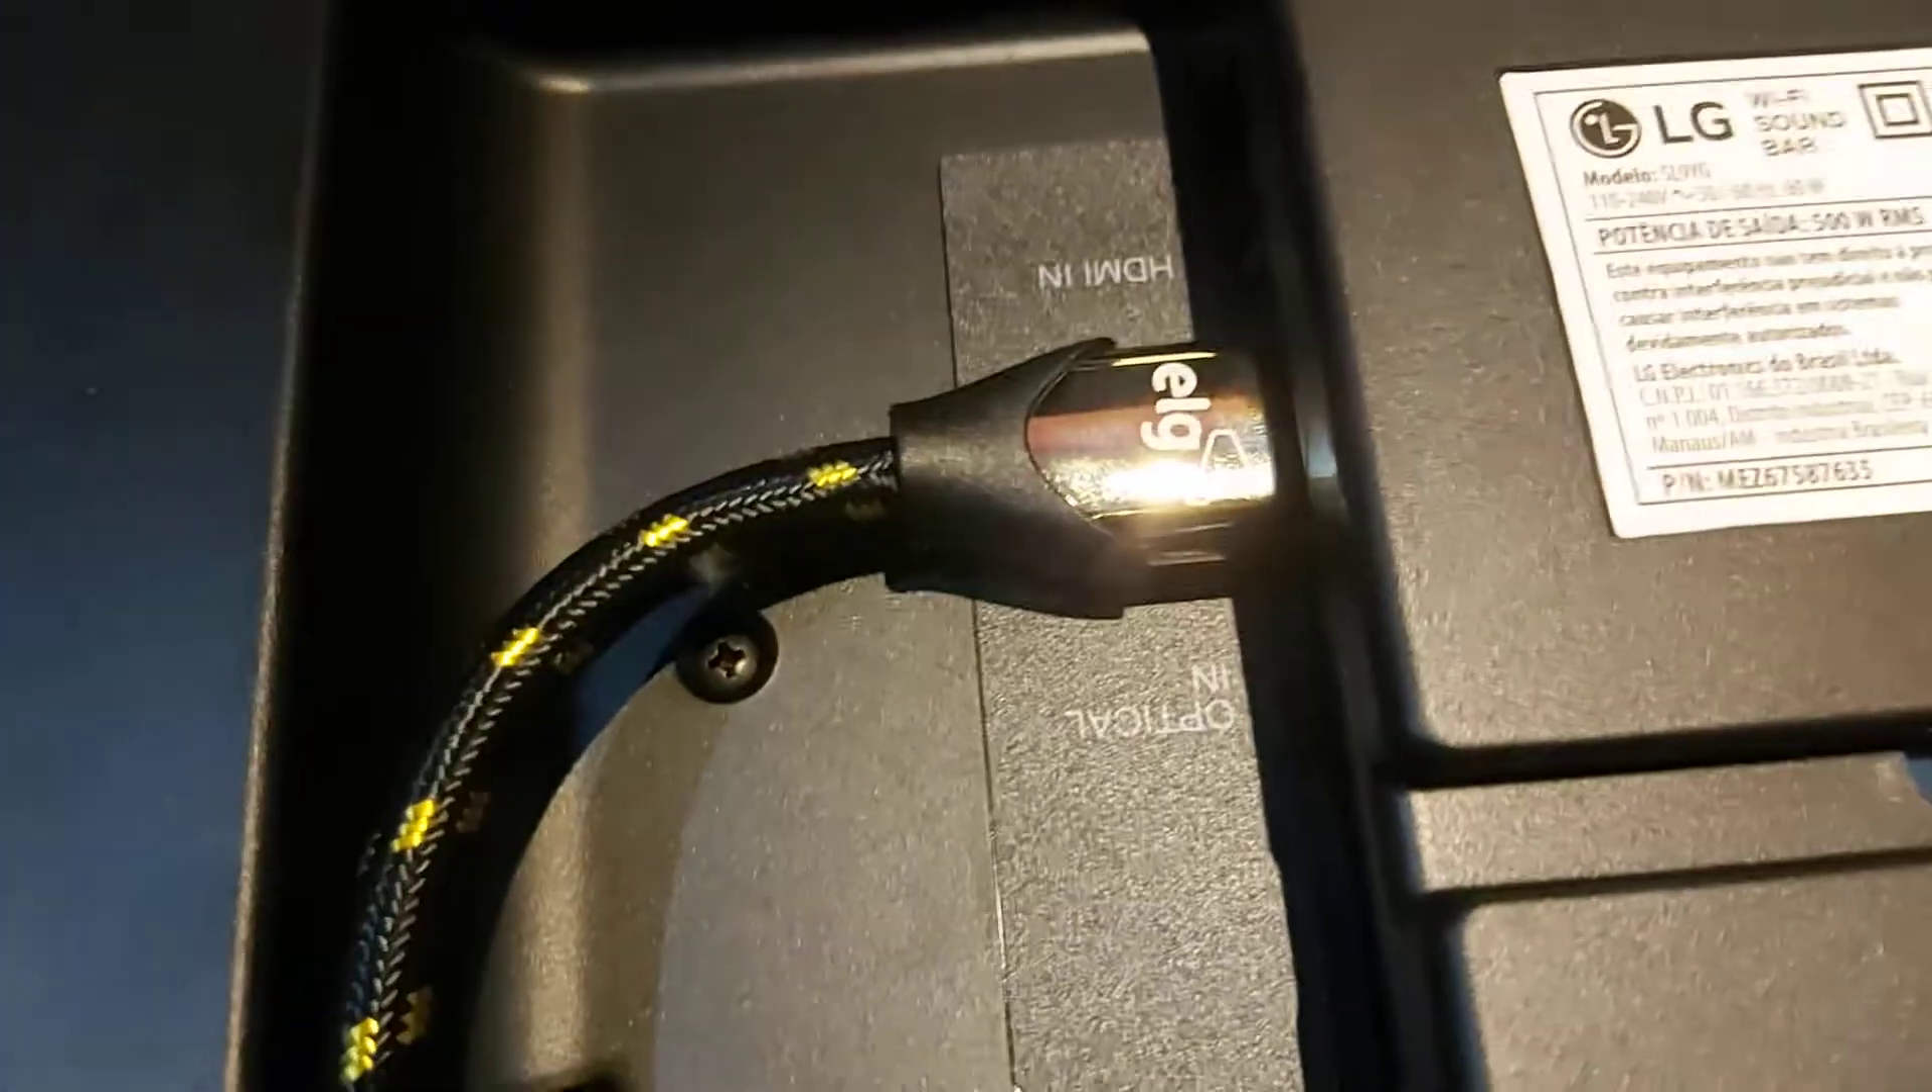Como vocês podem ver, eu já conectei o cabo aqui, já, tá? Aí, que é o cabo novo.